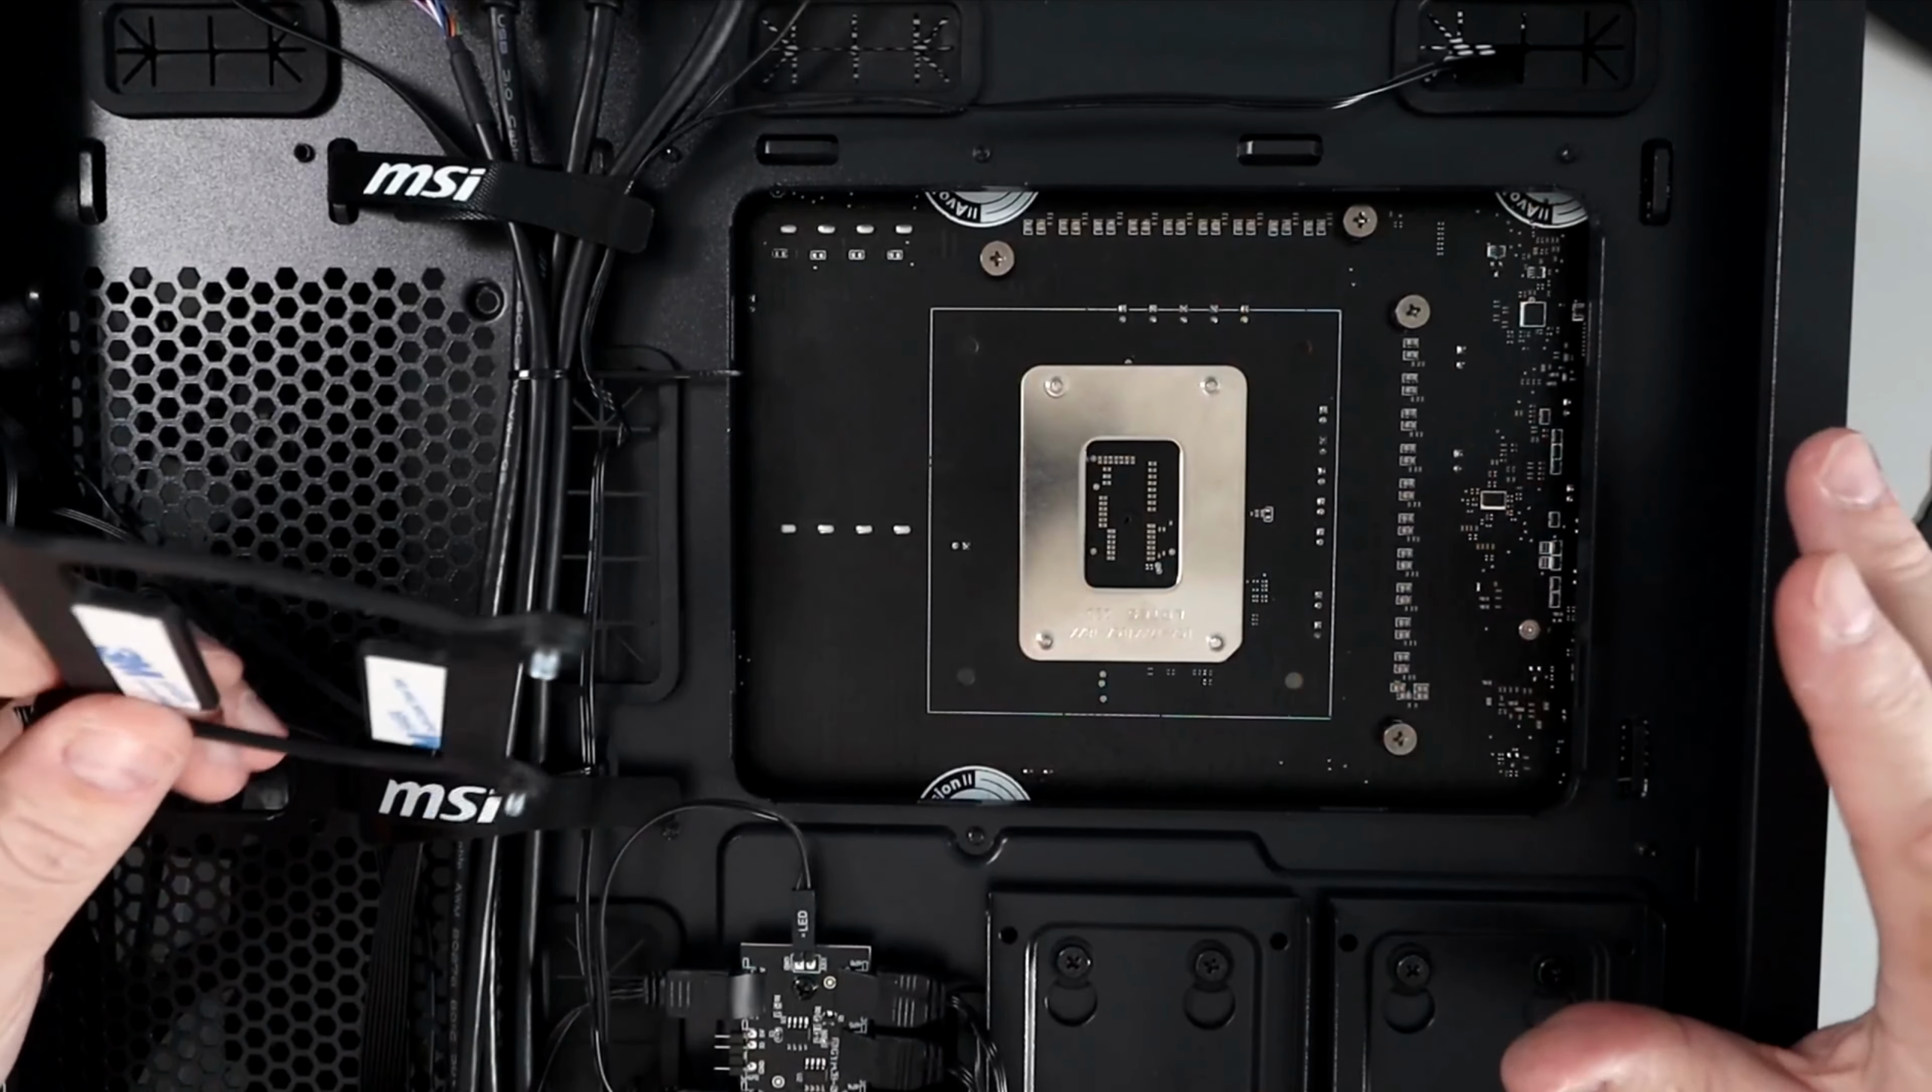So I've got the covers off of my pc case here and my motherboards actually installed in my pc case.